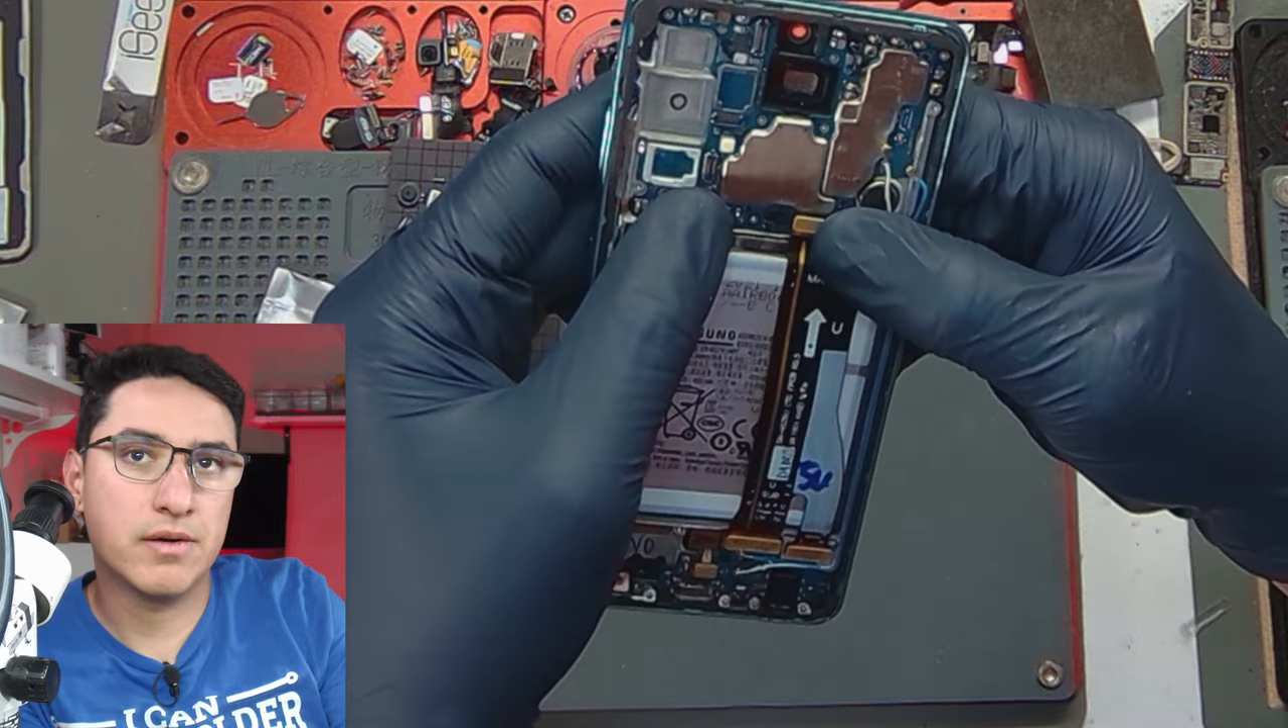Okay, so now I have the board here in the housing.